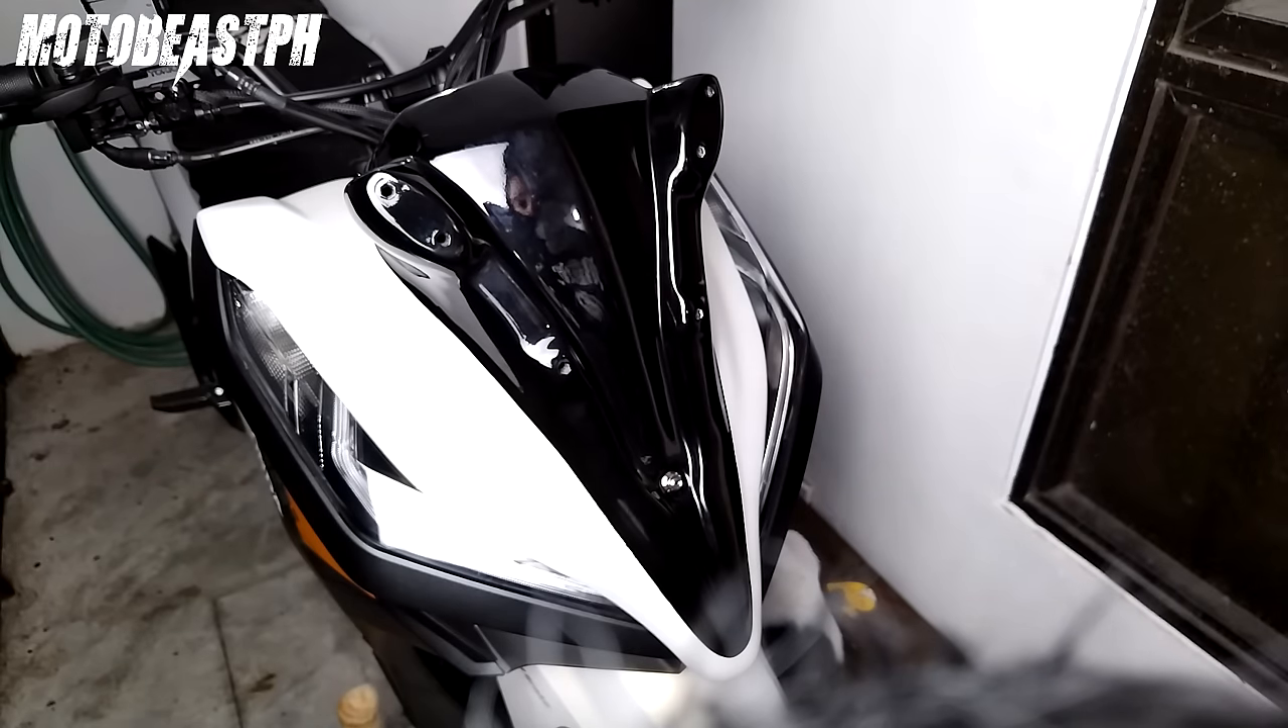Na-install natin yung custom mask natin.